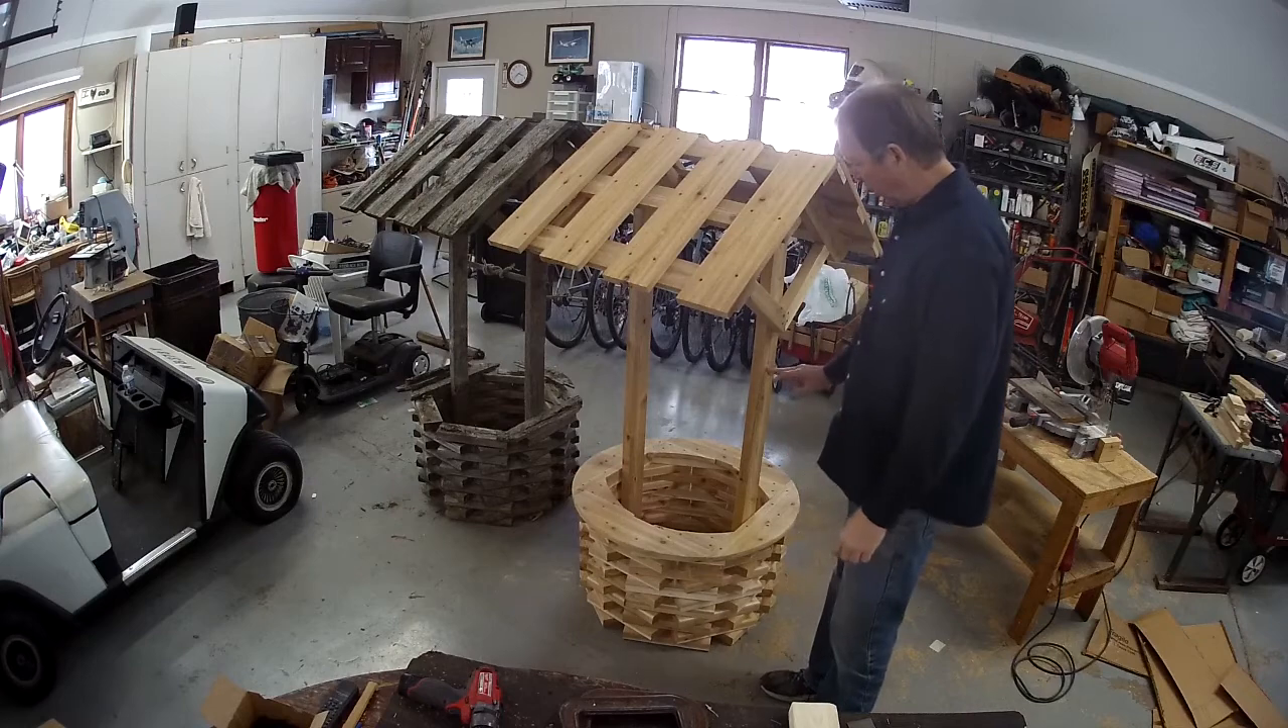We've got the roof on. Everything's nice and solid. Looks a lot like the old one, doesn't it?